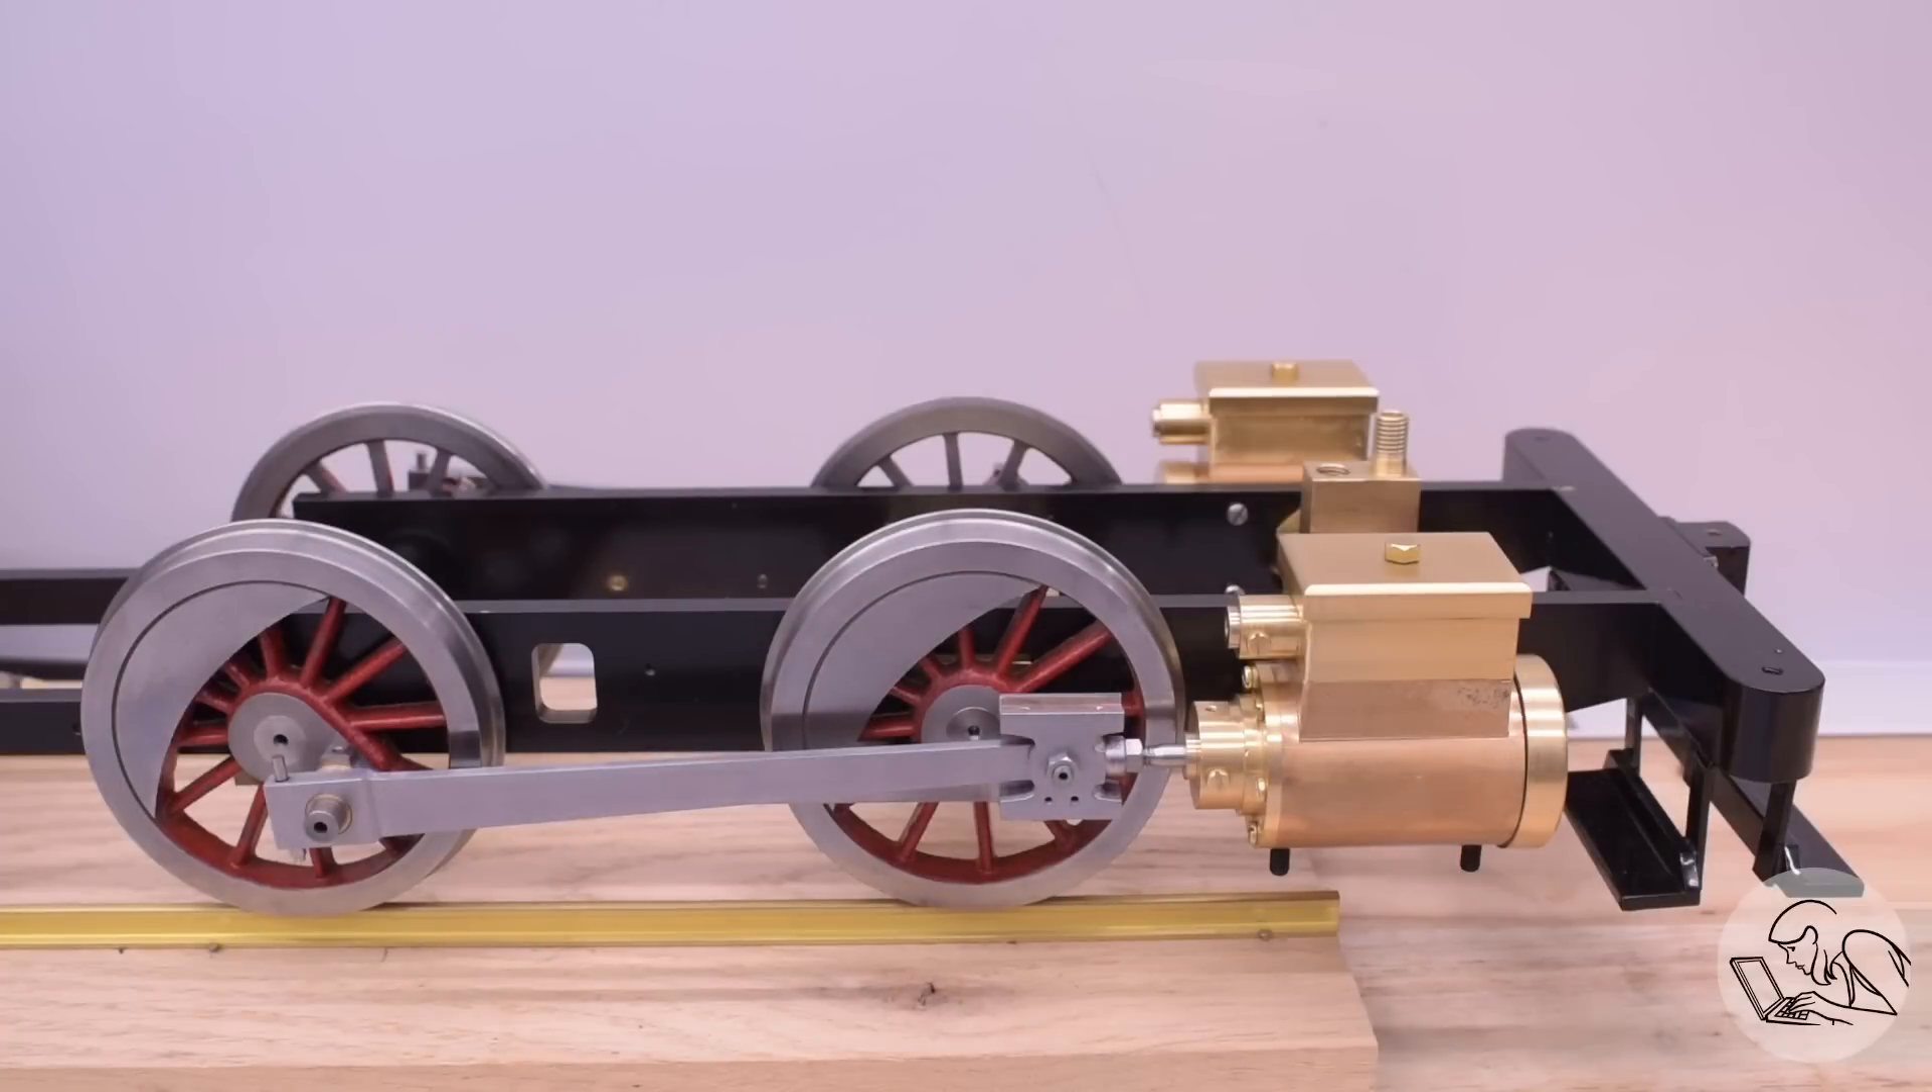There's no crosshead rails in place to constrain vertical forces on that crosshead.